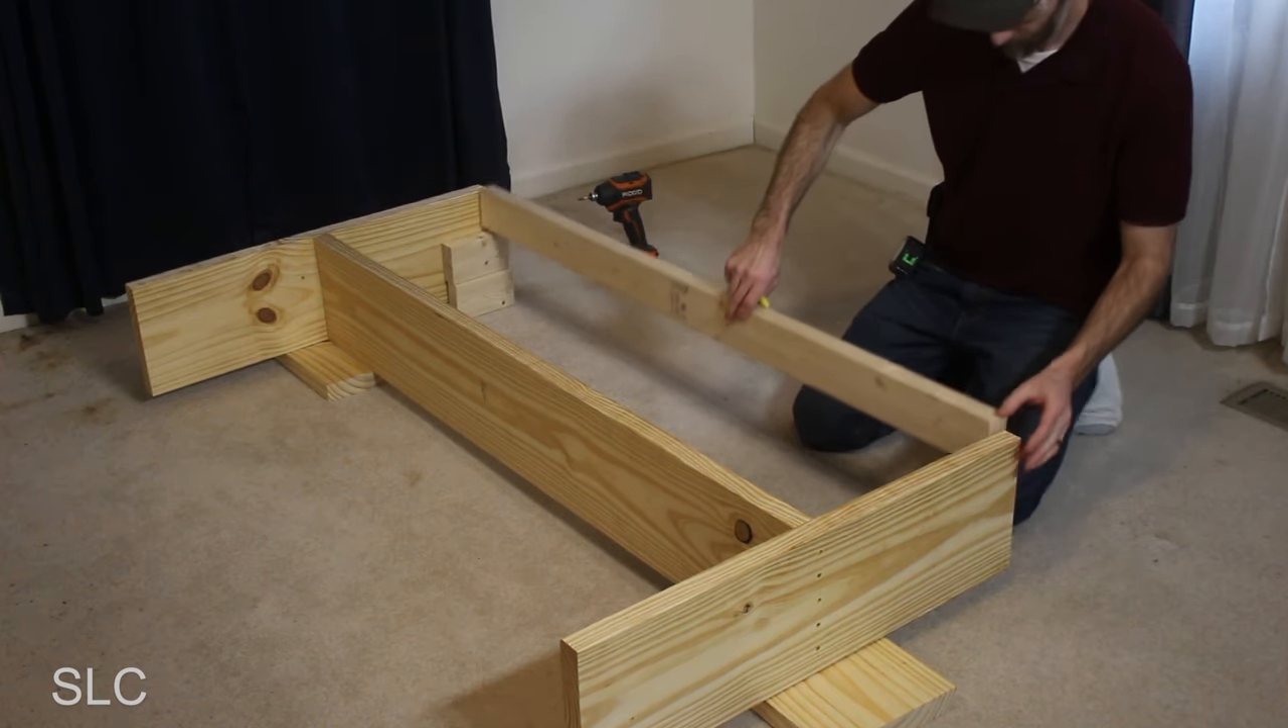Now using some small pieces of wood to help assist, I positioned a 2x4 along the sides.